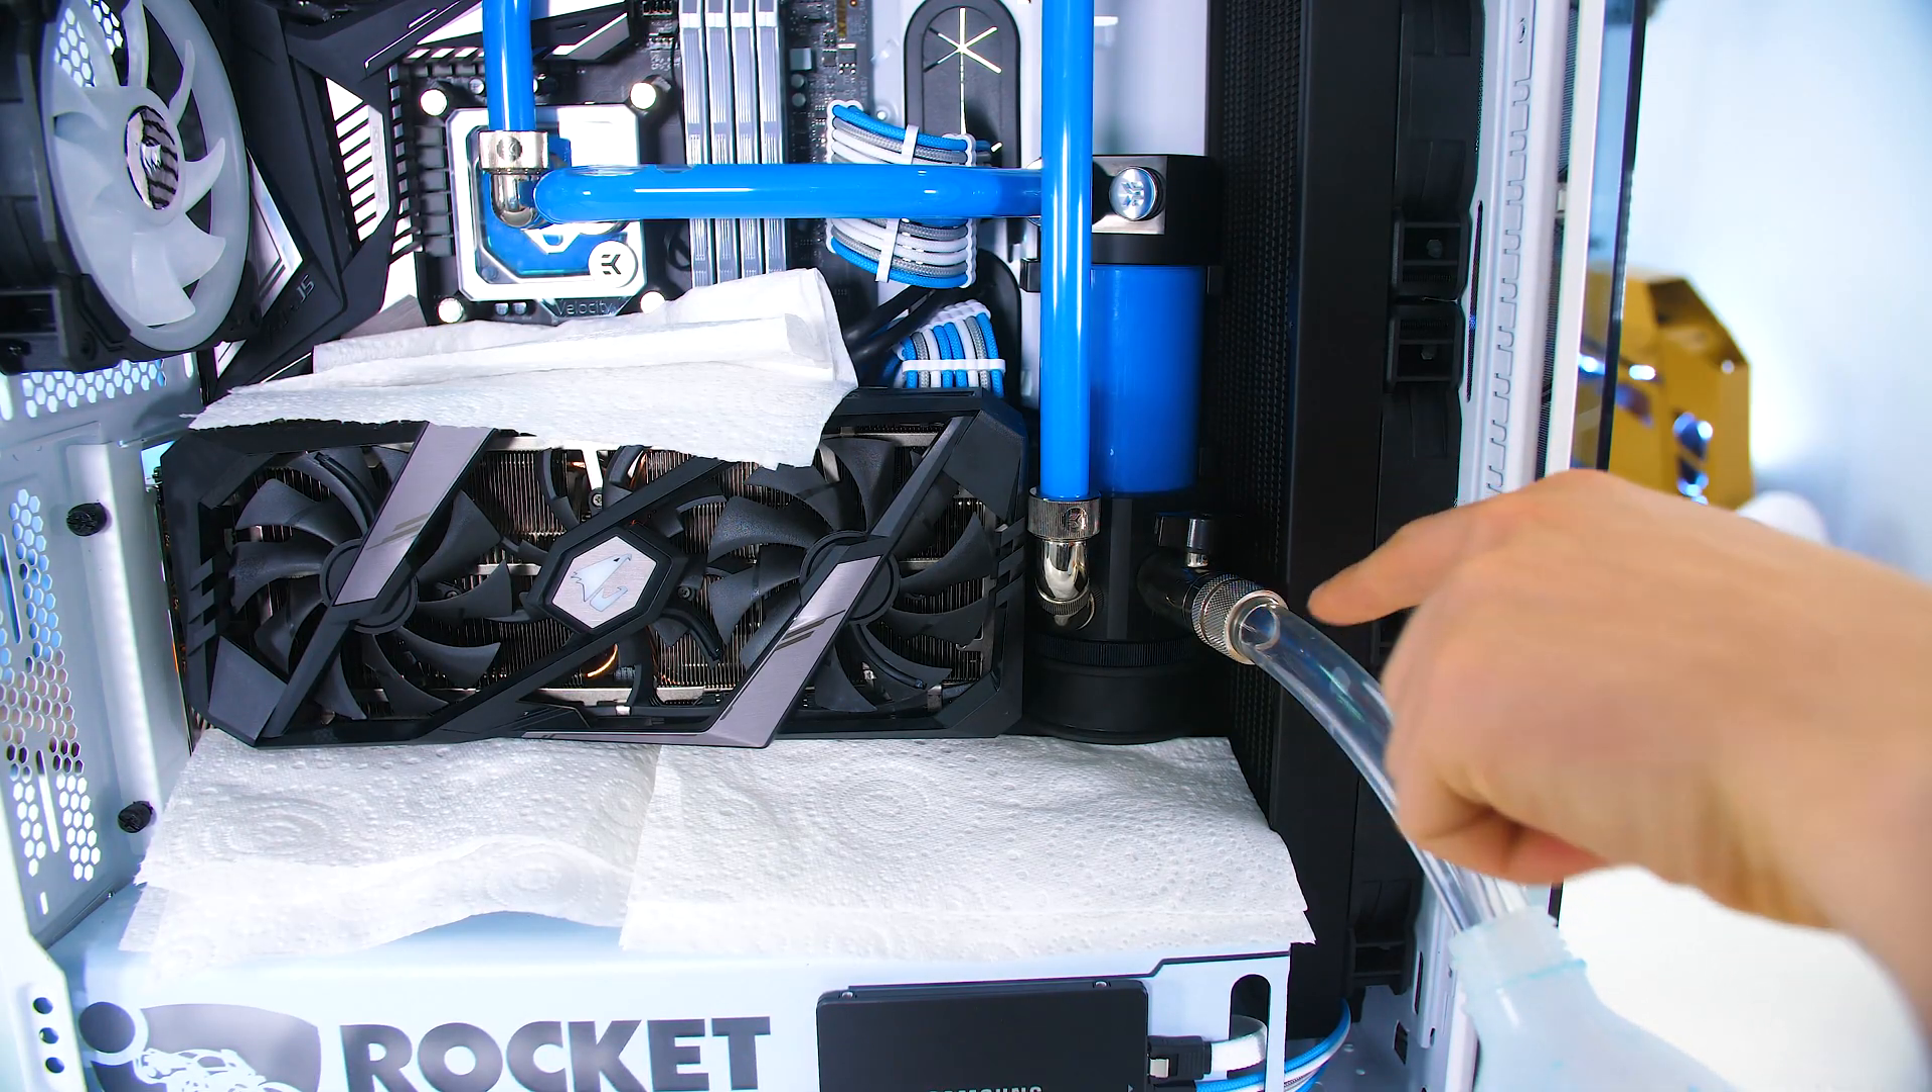So, our soft tube is threaded in.